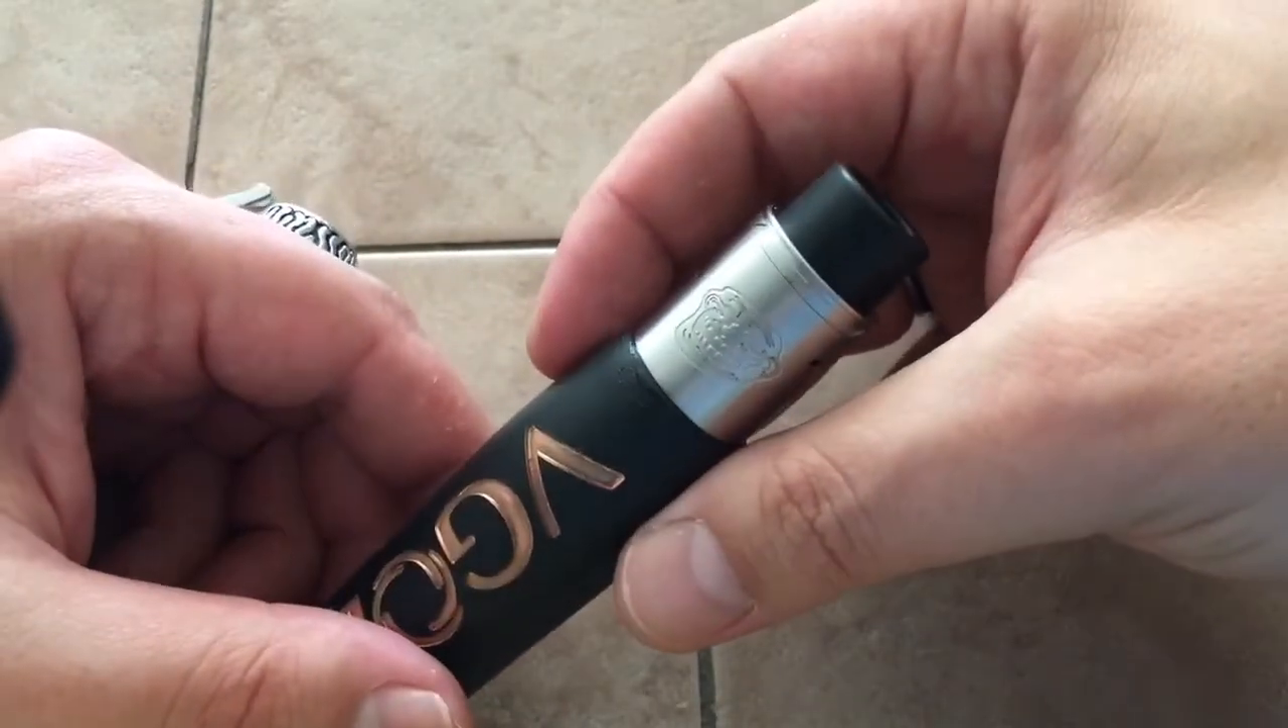Jetzt habe ich auch schon meinen tröpfler hier drauf ich habe ihn zusammengebaut.